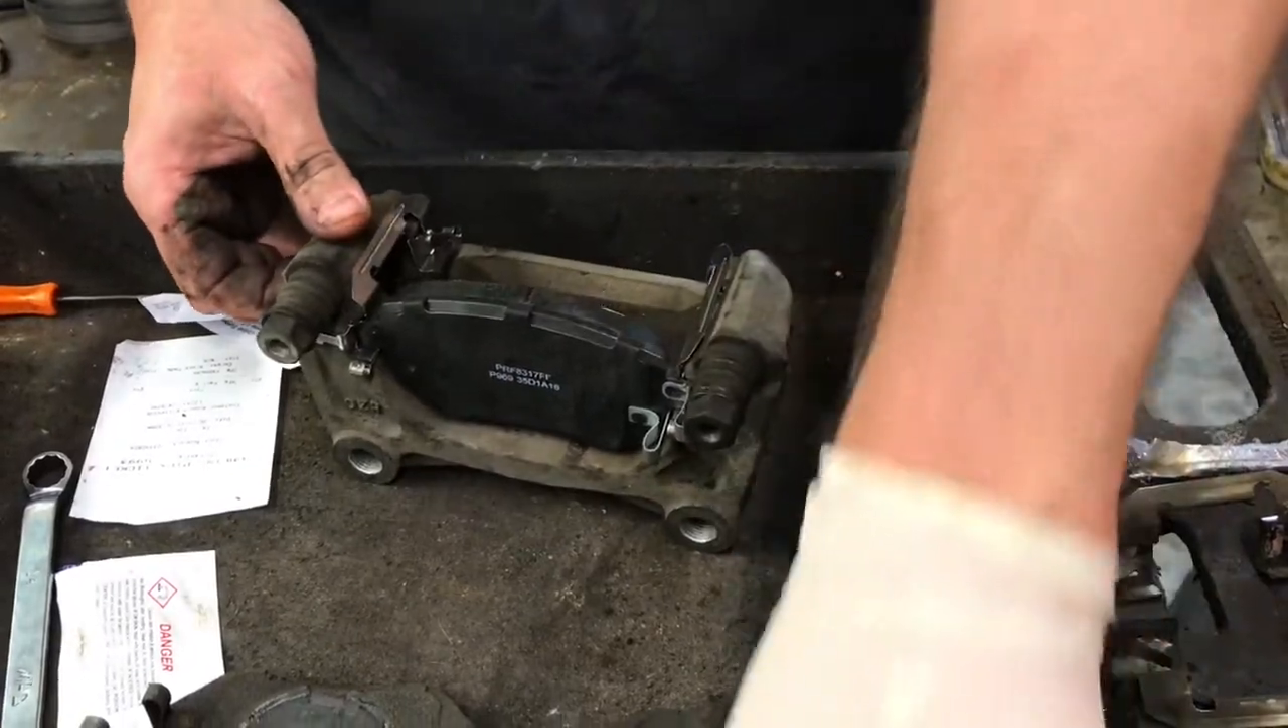Inner pad is actually in place now and we know this other pad here we can match it up and tell that this is our outer pad.